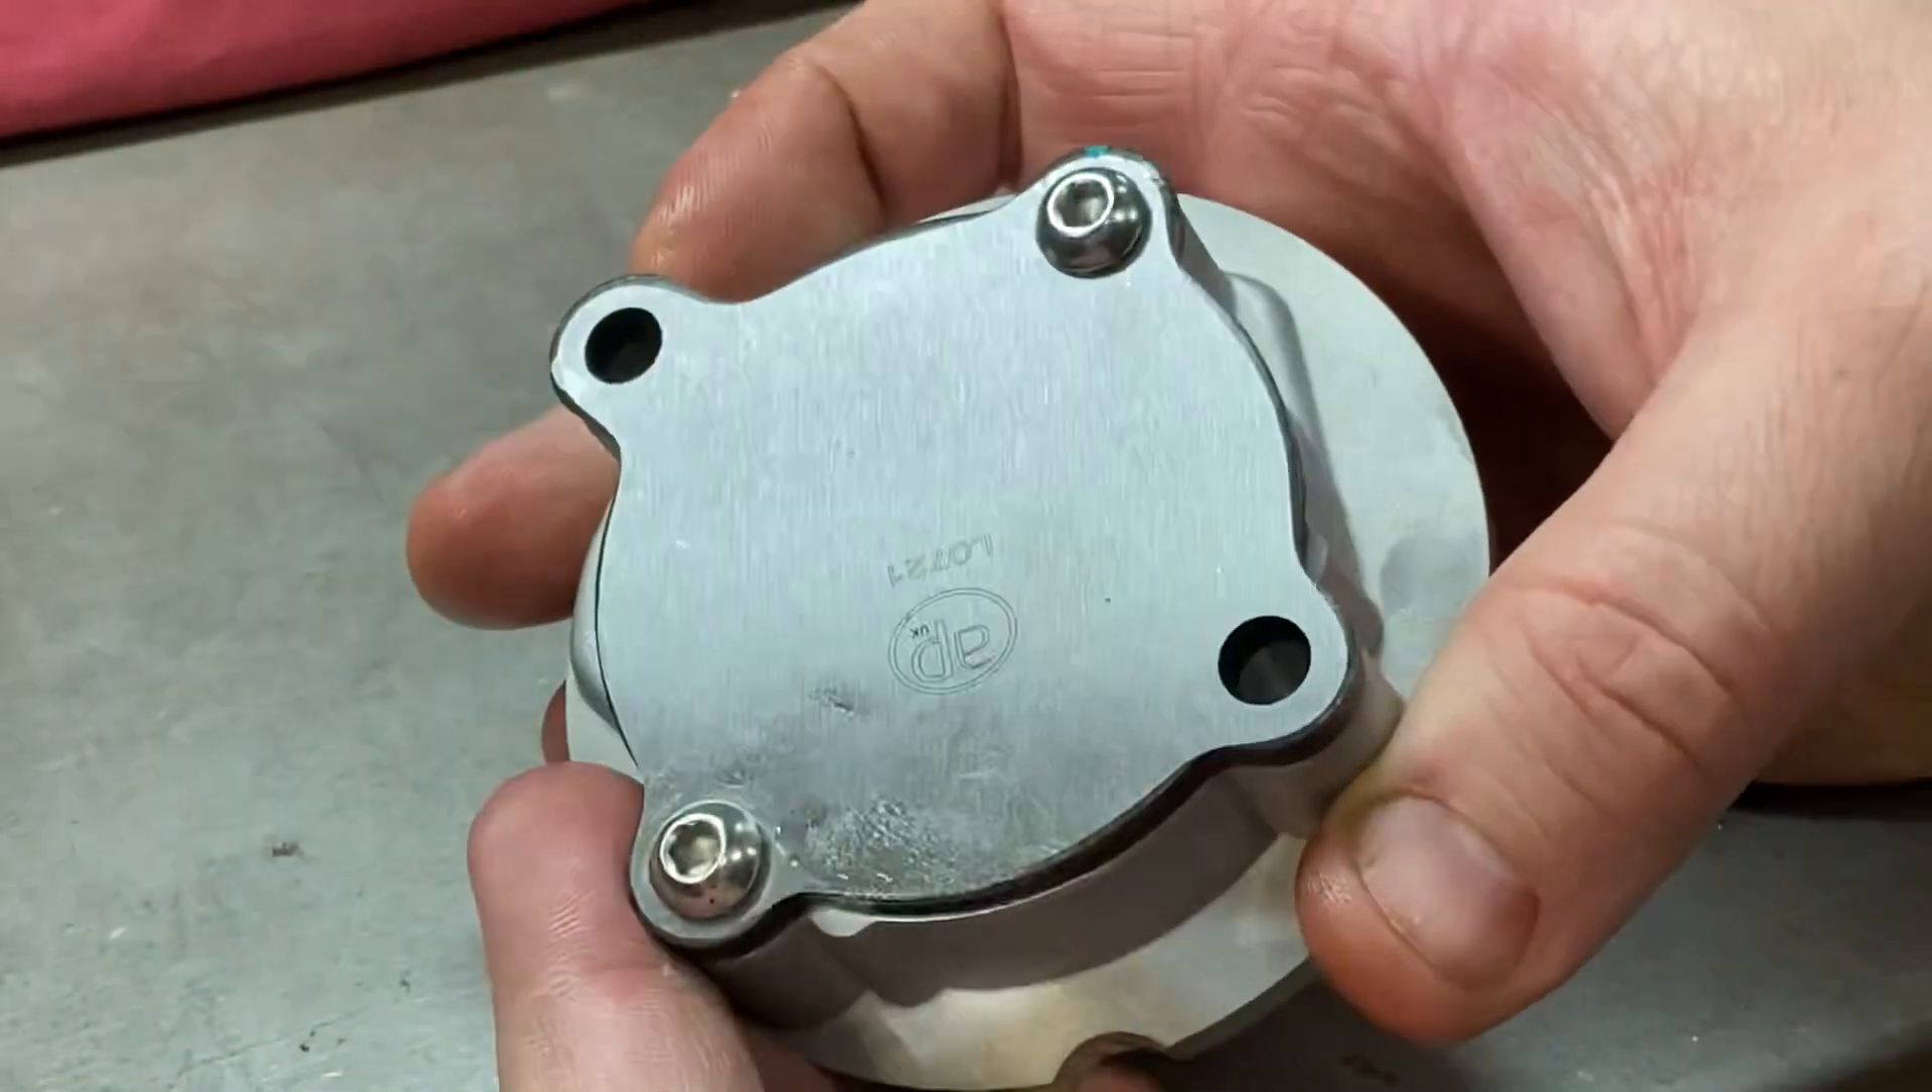So with the oil pump reassembled I've put everything back inside oiled everything up and then fitted the steel cover.